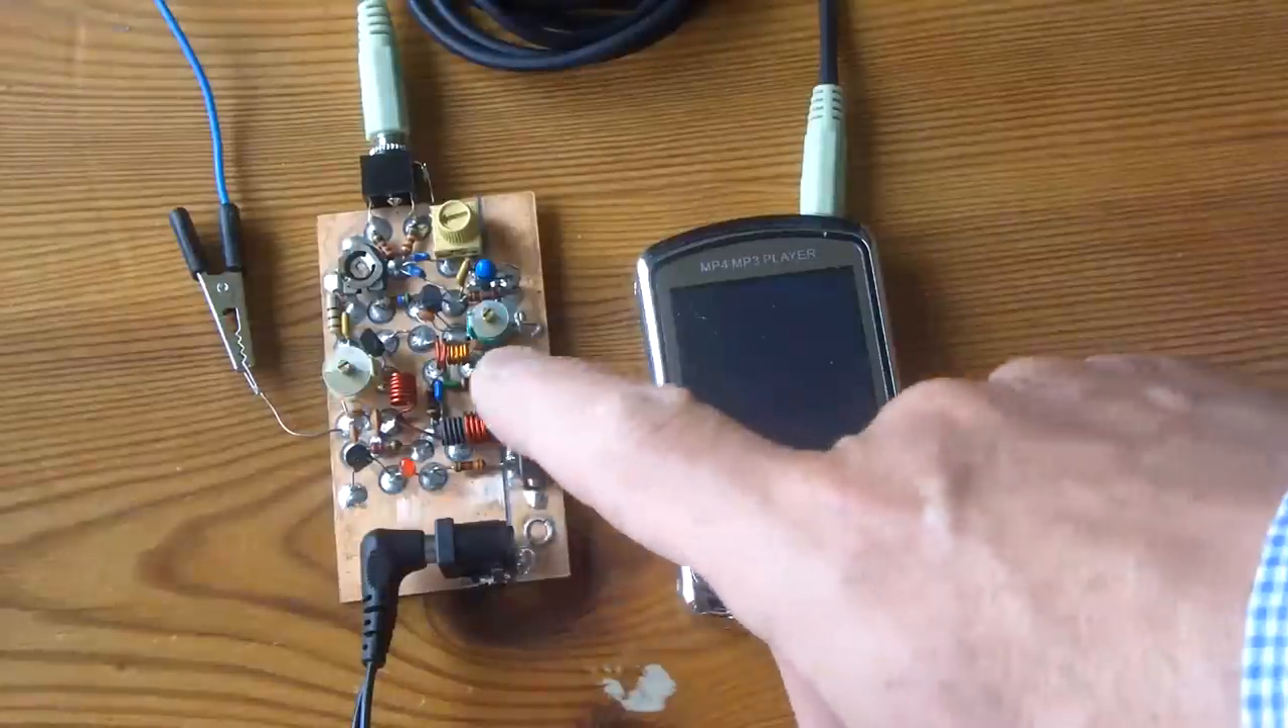I've fitted the socket there so my power supply is plugged into the board now.